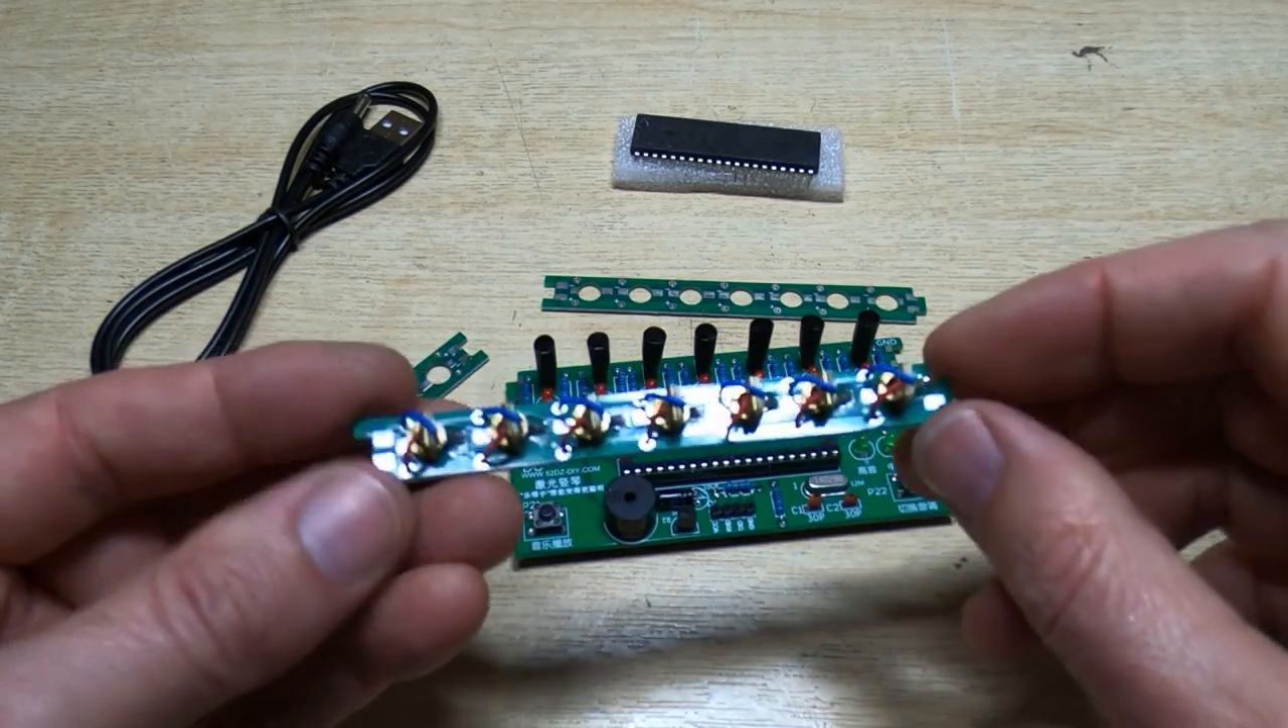Okay so I've assembled the top laser emitter bar.